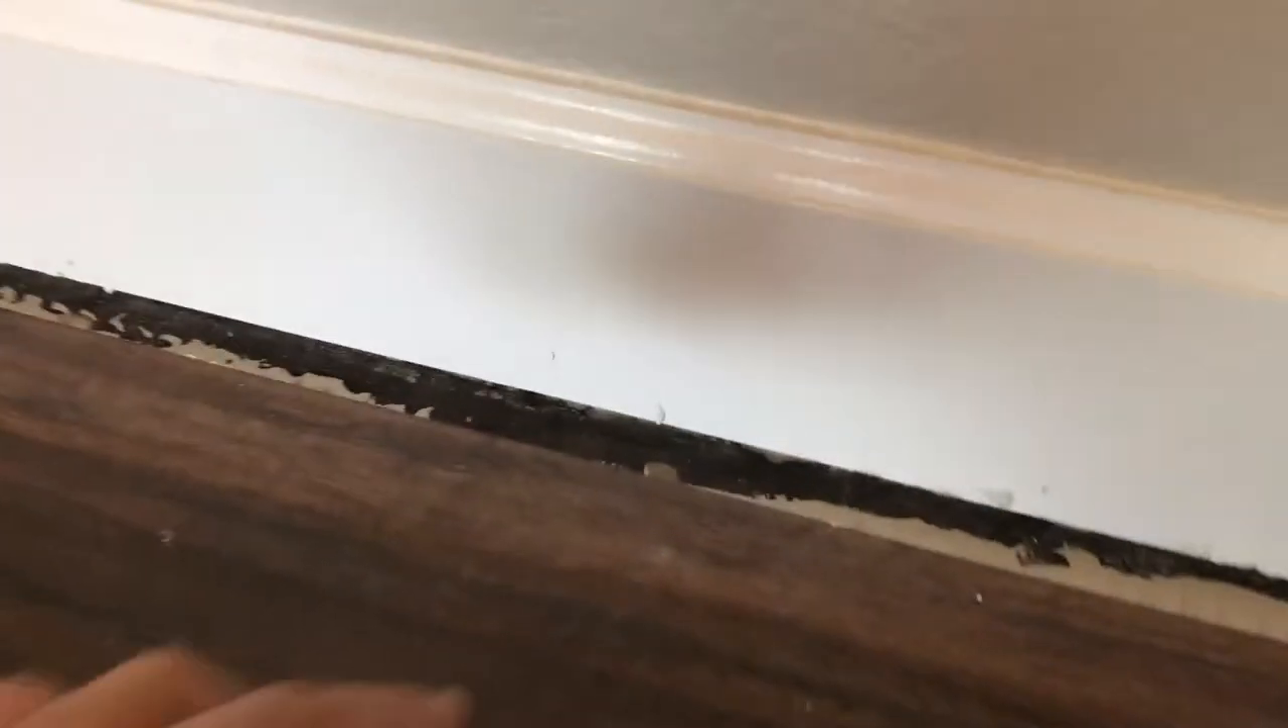Now, I suppose a little bit of pre-planning may have saved me from this, but I have about a half-inch gap between the baseboard and the edge of this tile.